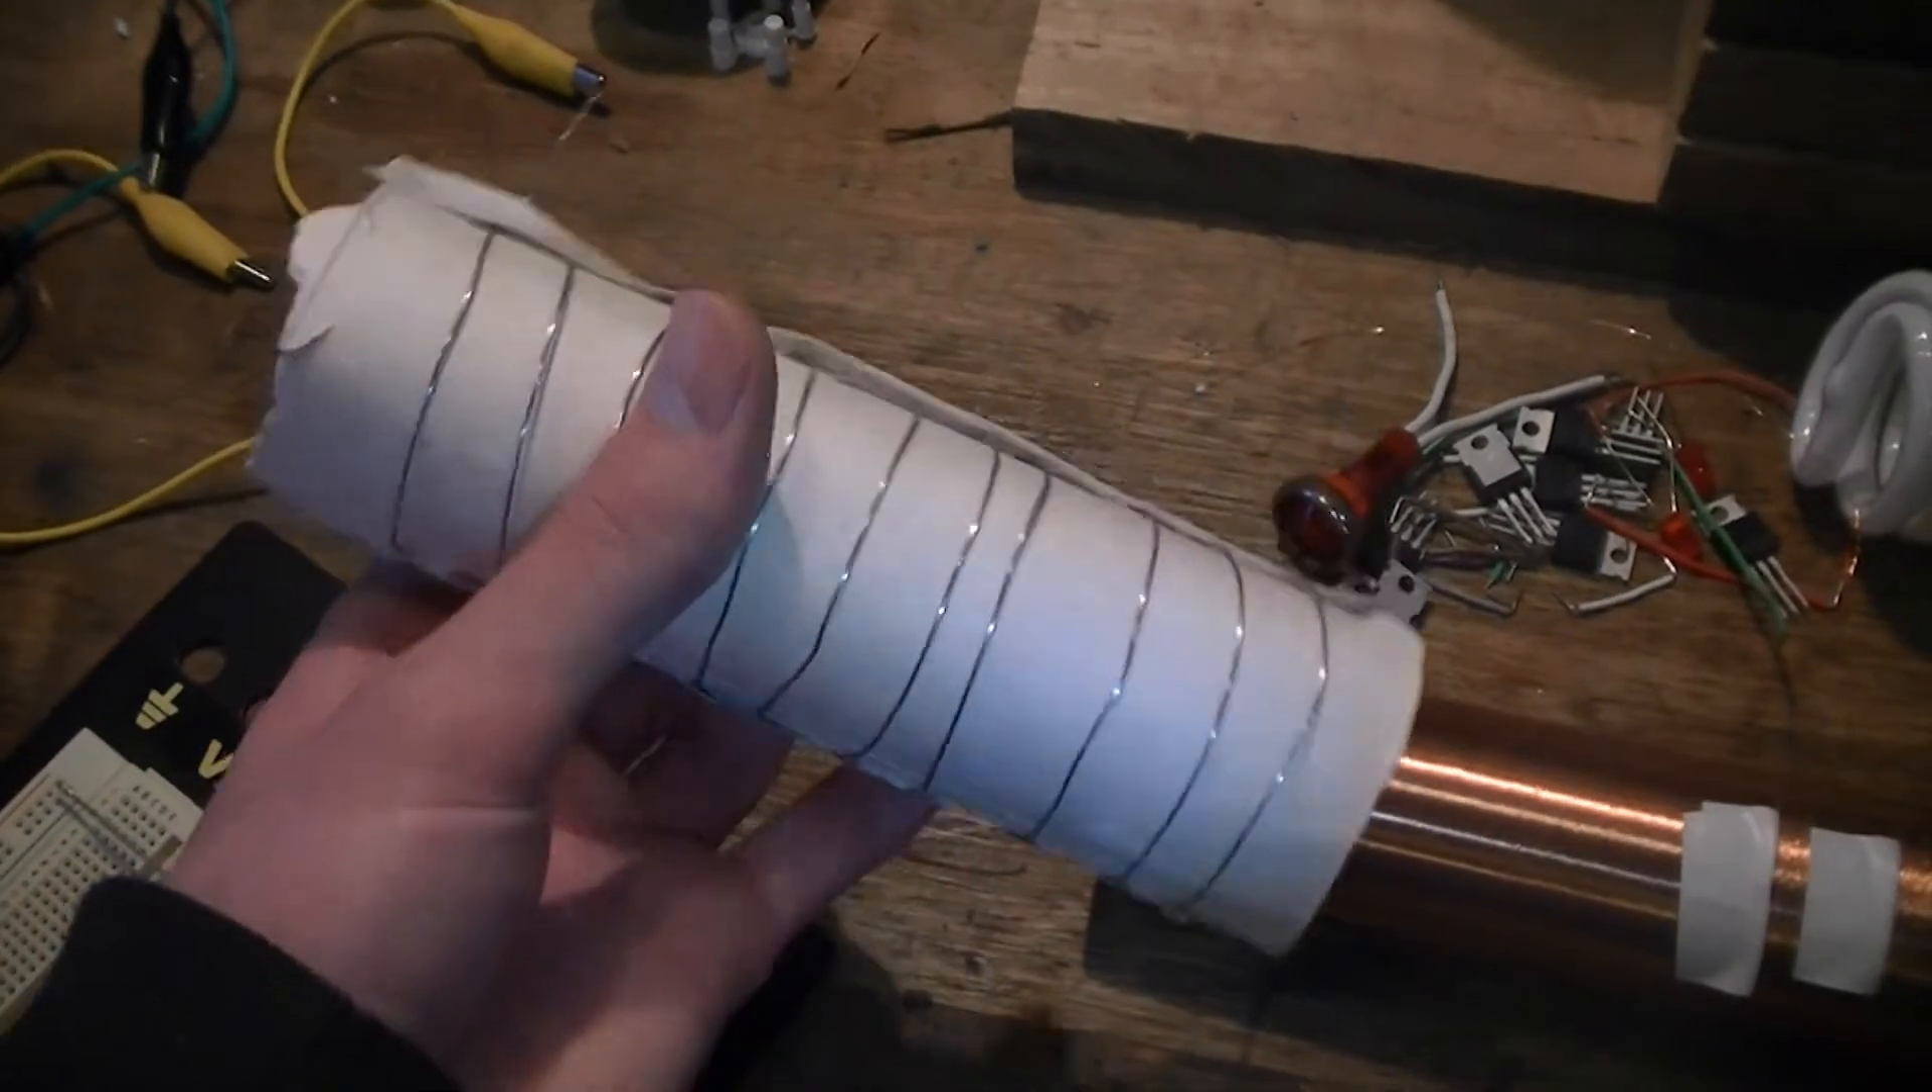I've just got a roll of cardboard and then wrapped silver copper wire around it 10 times.